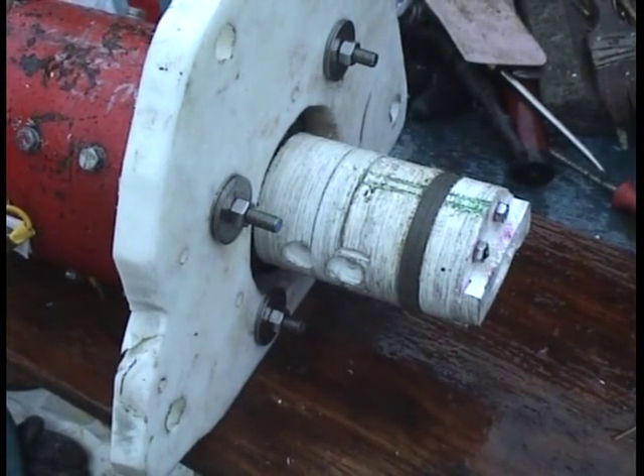Here's both of the couplers bolted together onto the forklift motor.